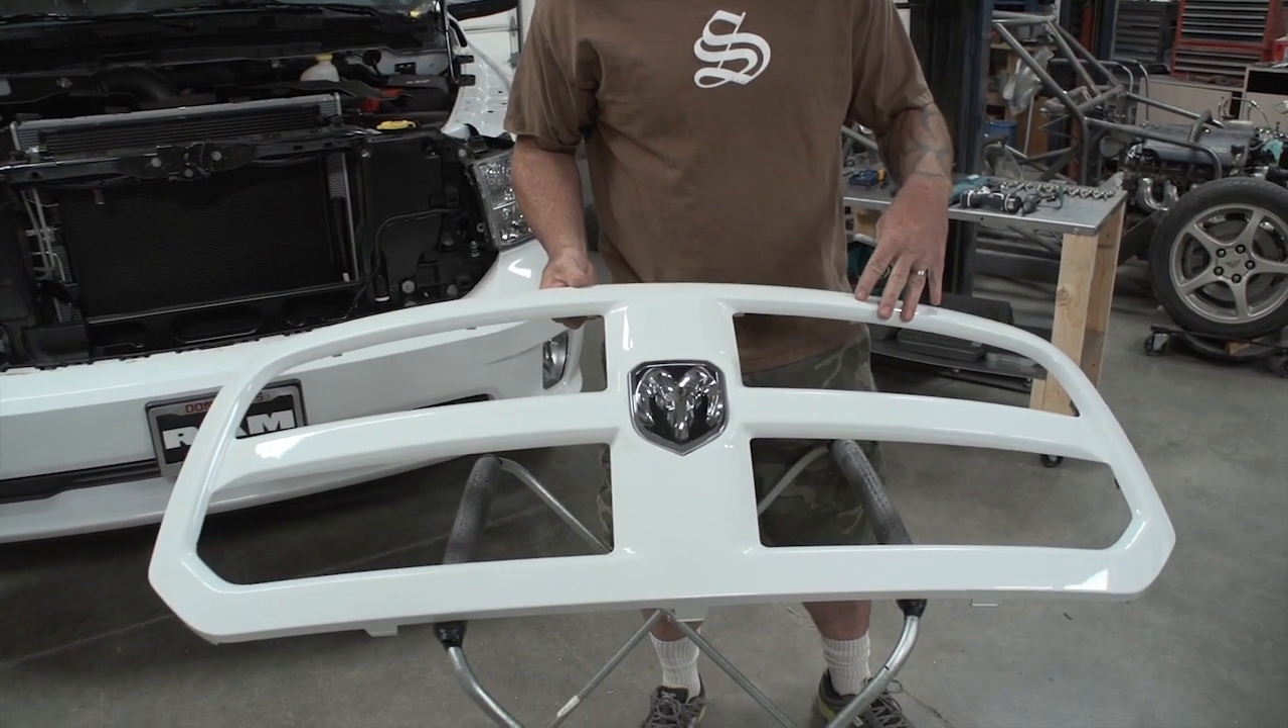Now that the background plastic is out, we'll flip the grill over here.